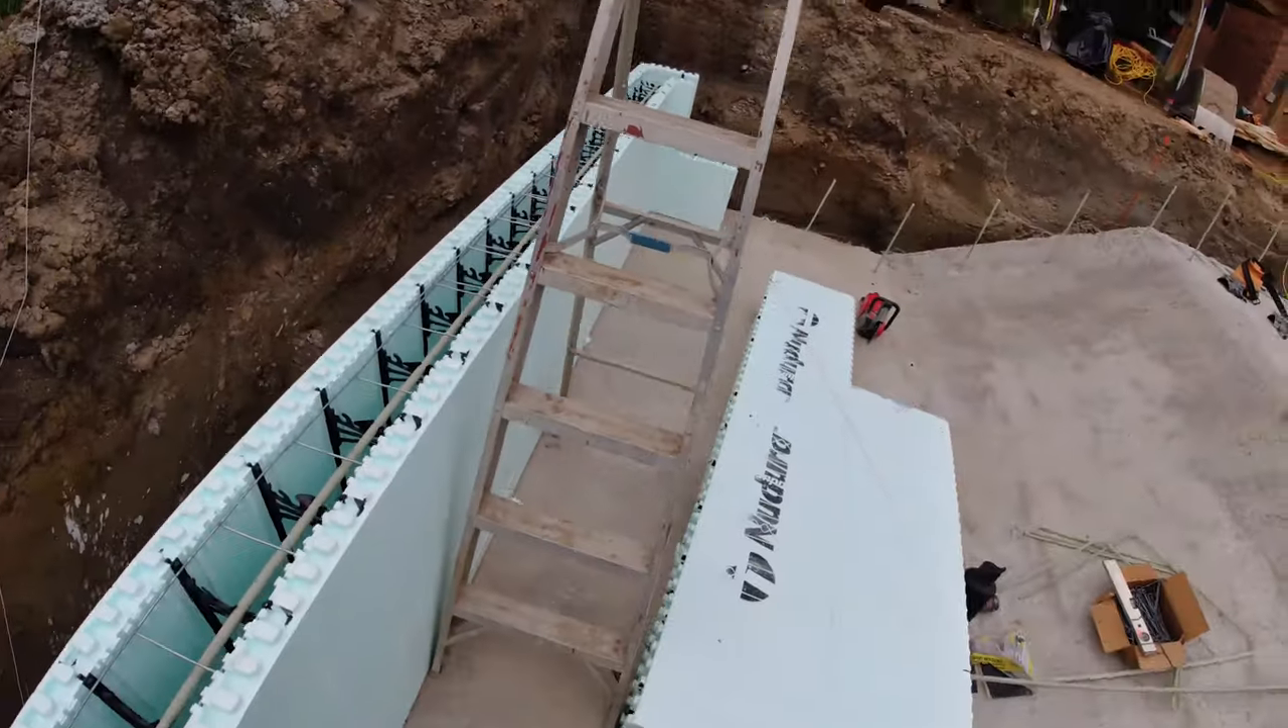As you can see behind me we are starting to throw down some of our insulated concrete walls, this is what our pools are built out of.